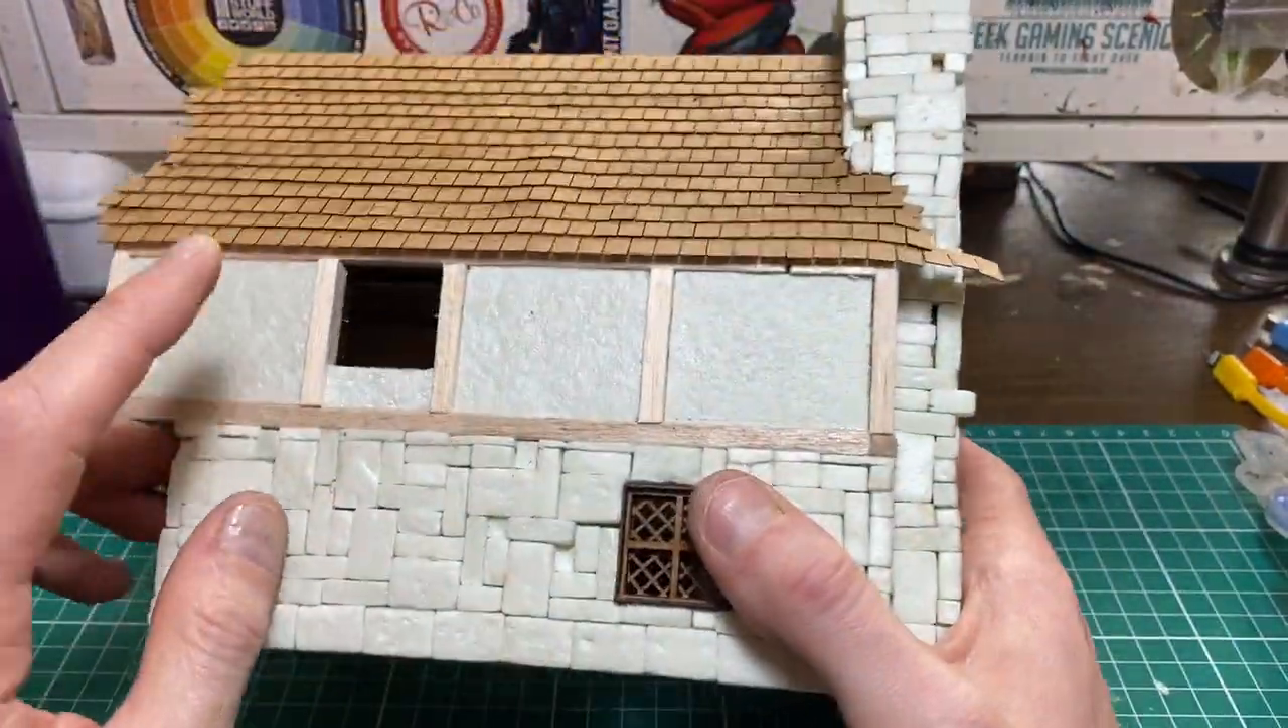I've got some windows still to fit.